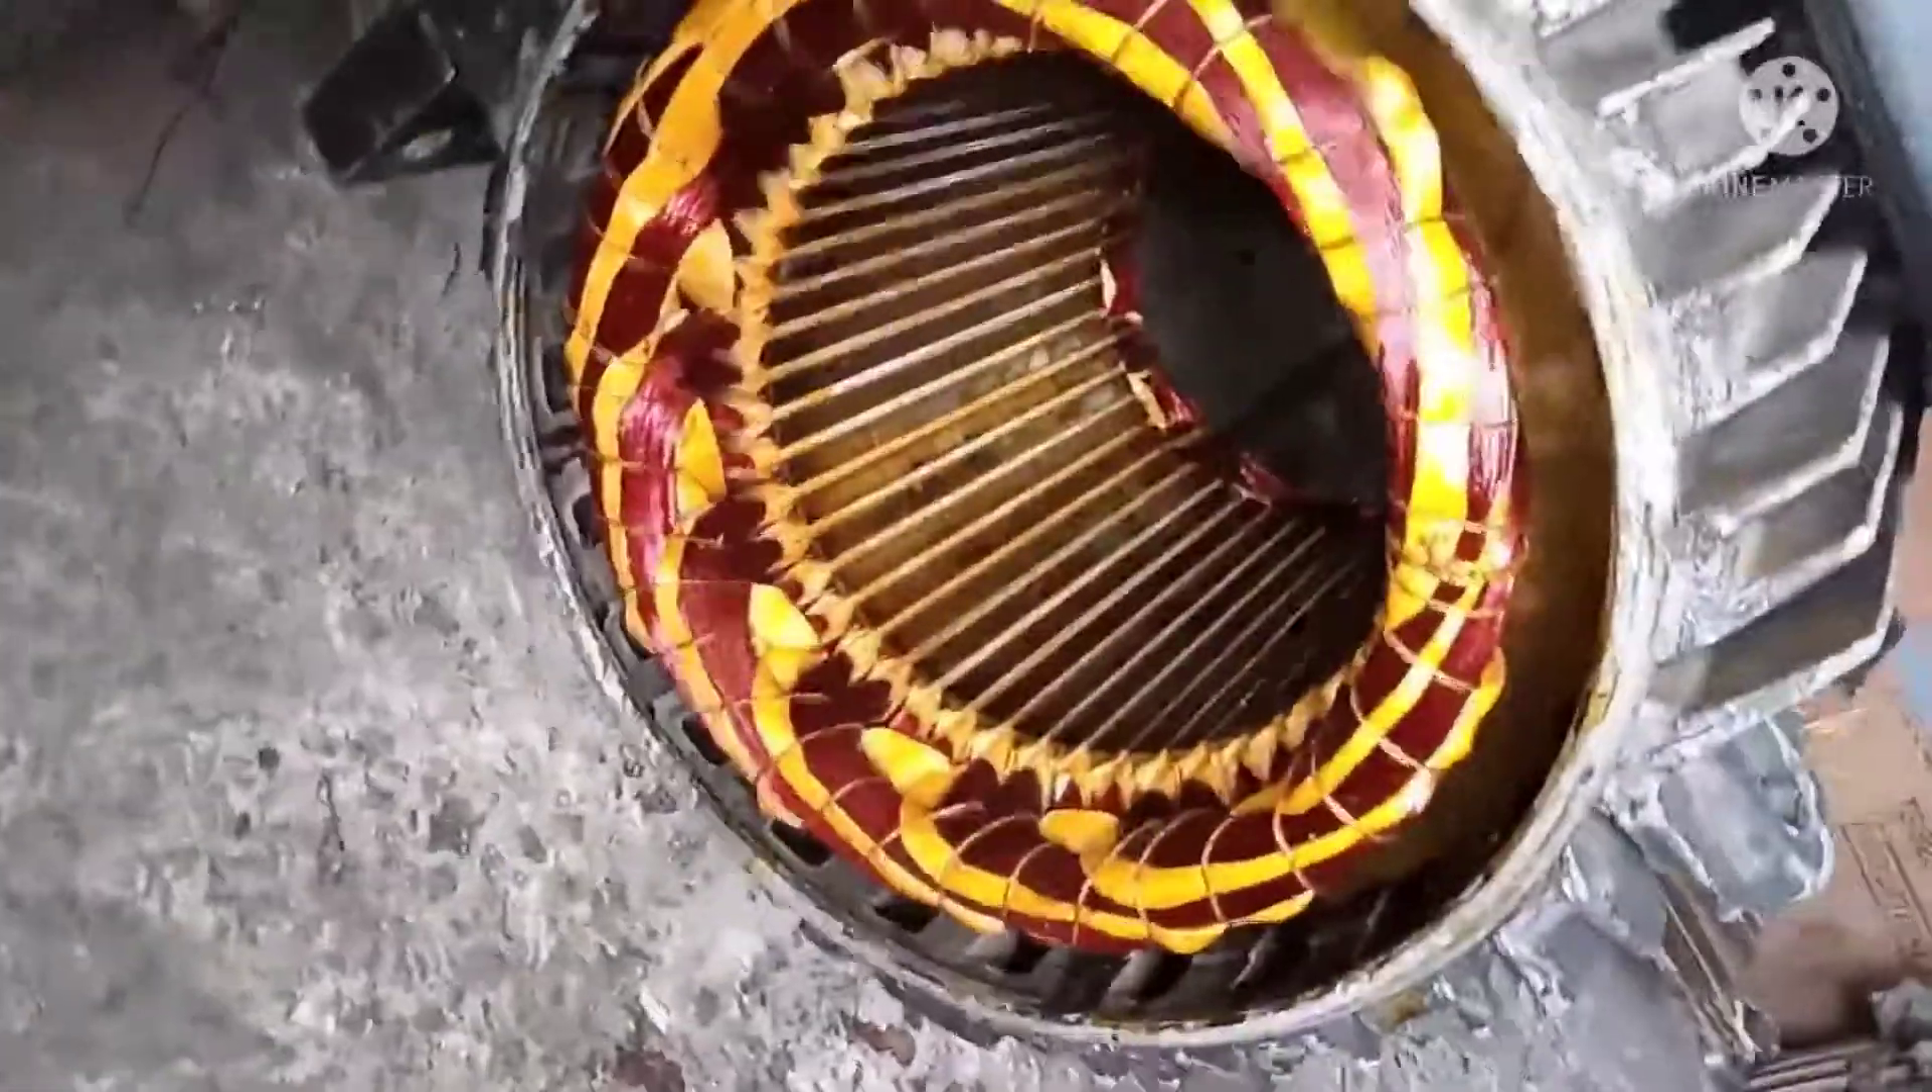یہ موٹر ہمارے وینڈ ہو چکے یہ مکمل ہو چکے۔